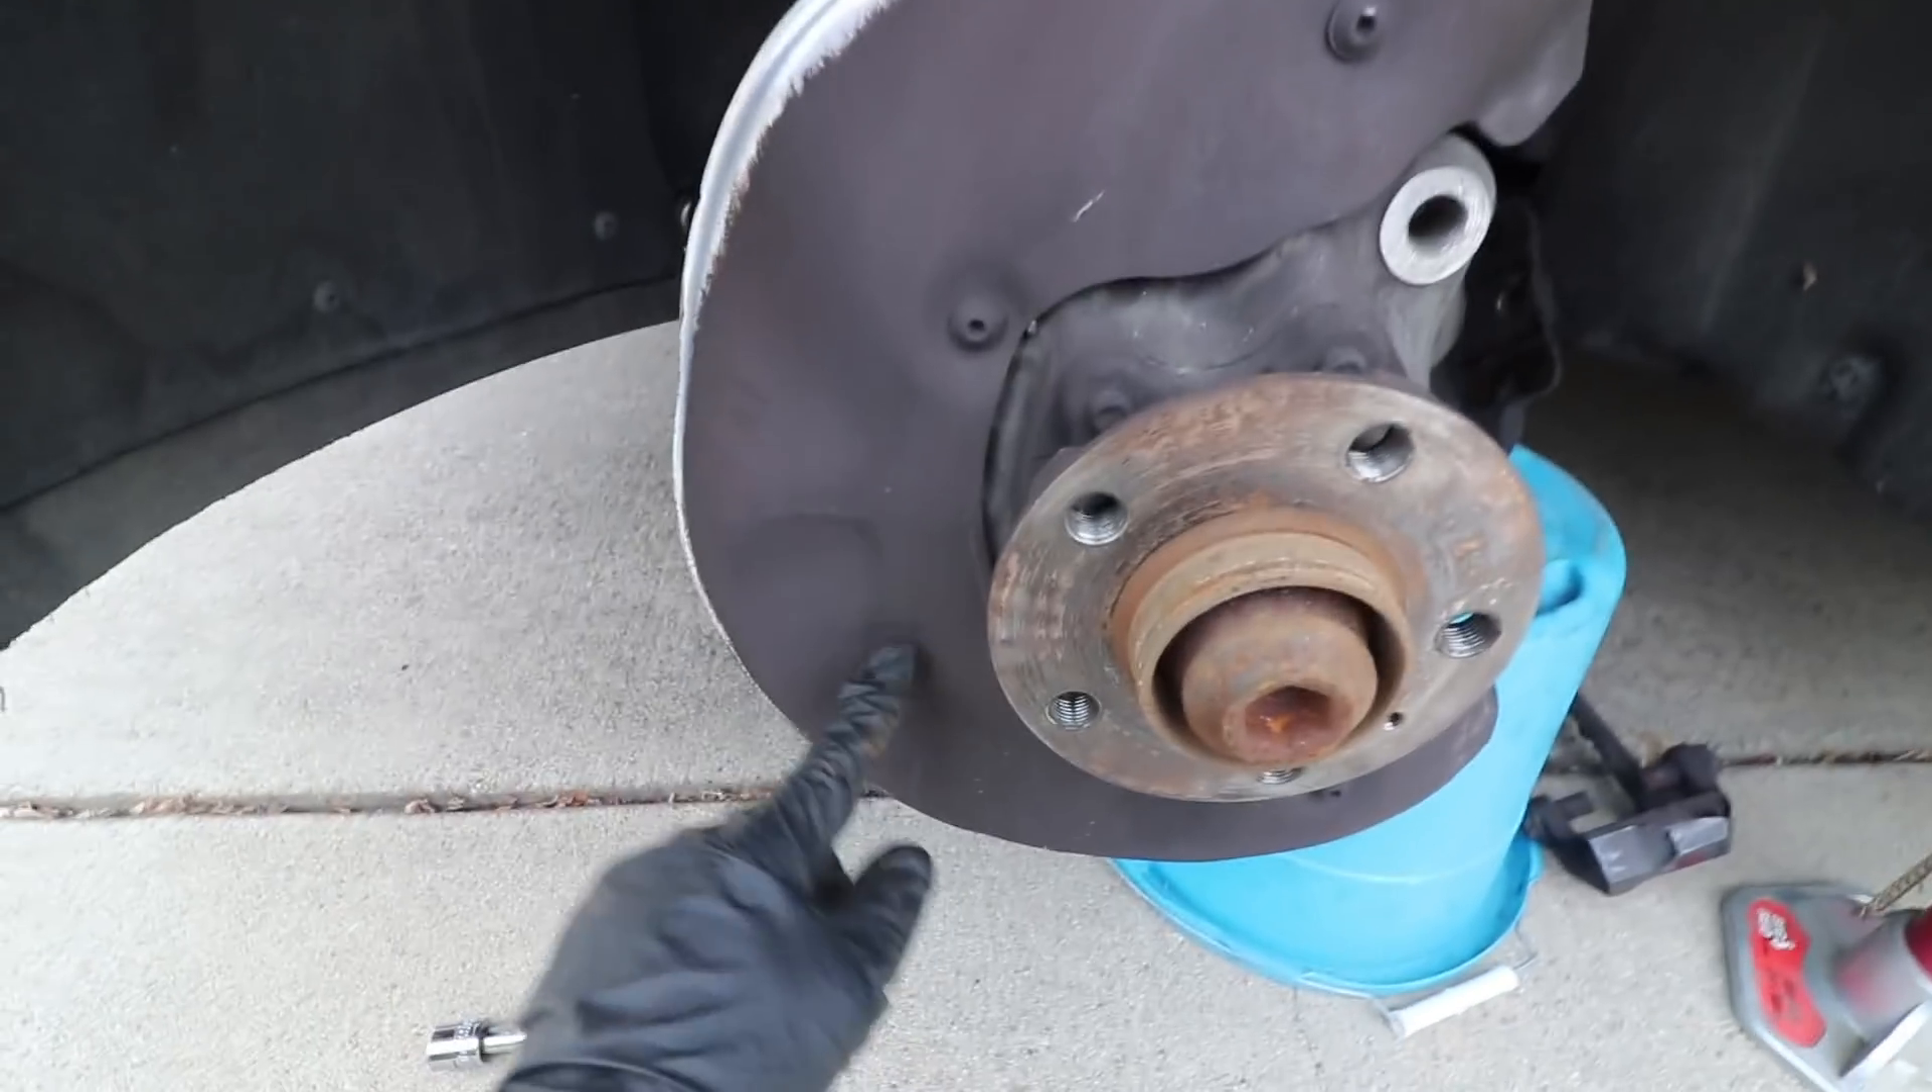After the rotor's off, boom, you can kind of see your like heat shielding for the brakes.